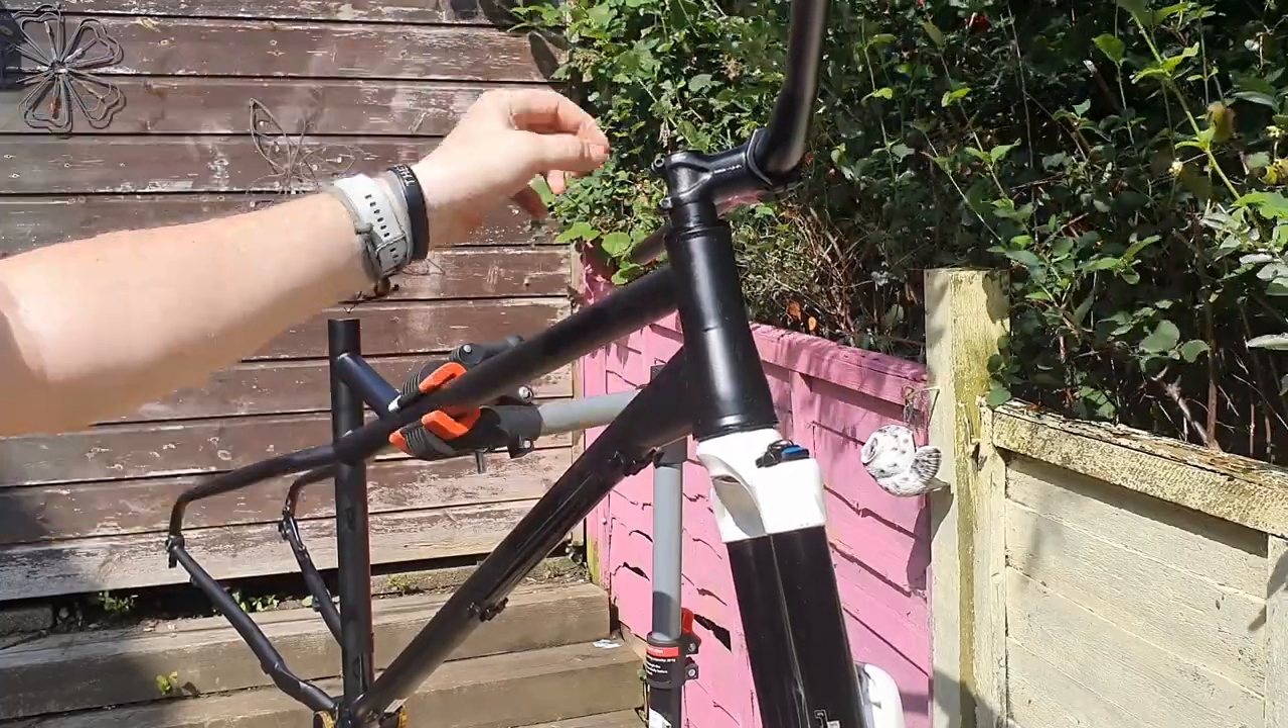We've installed our spacers that need to be on the top. Our stem has gone on.